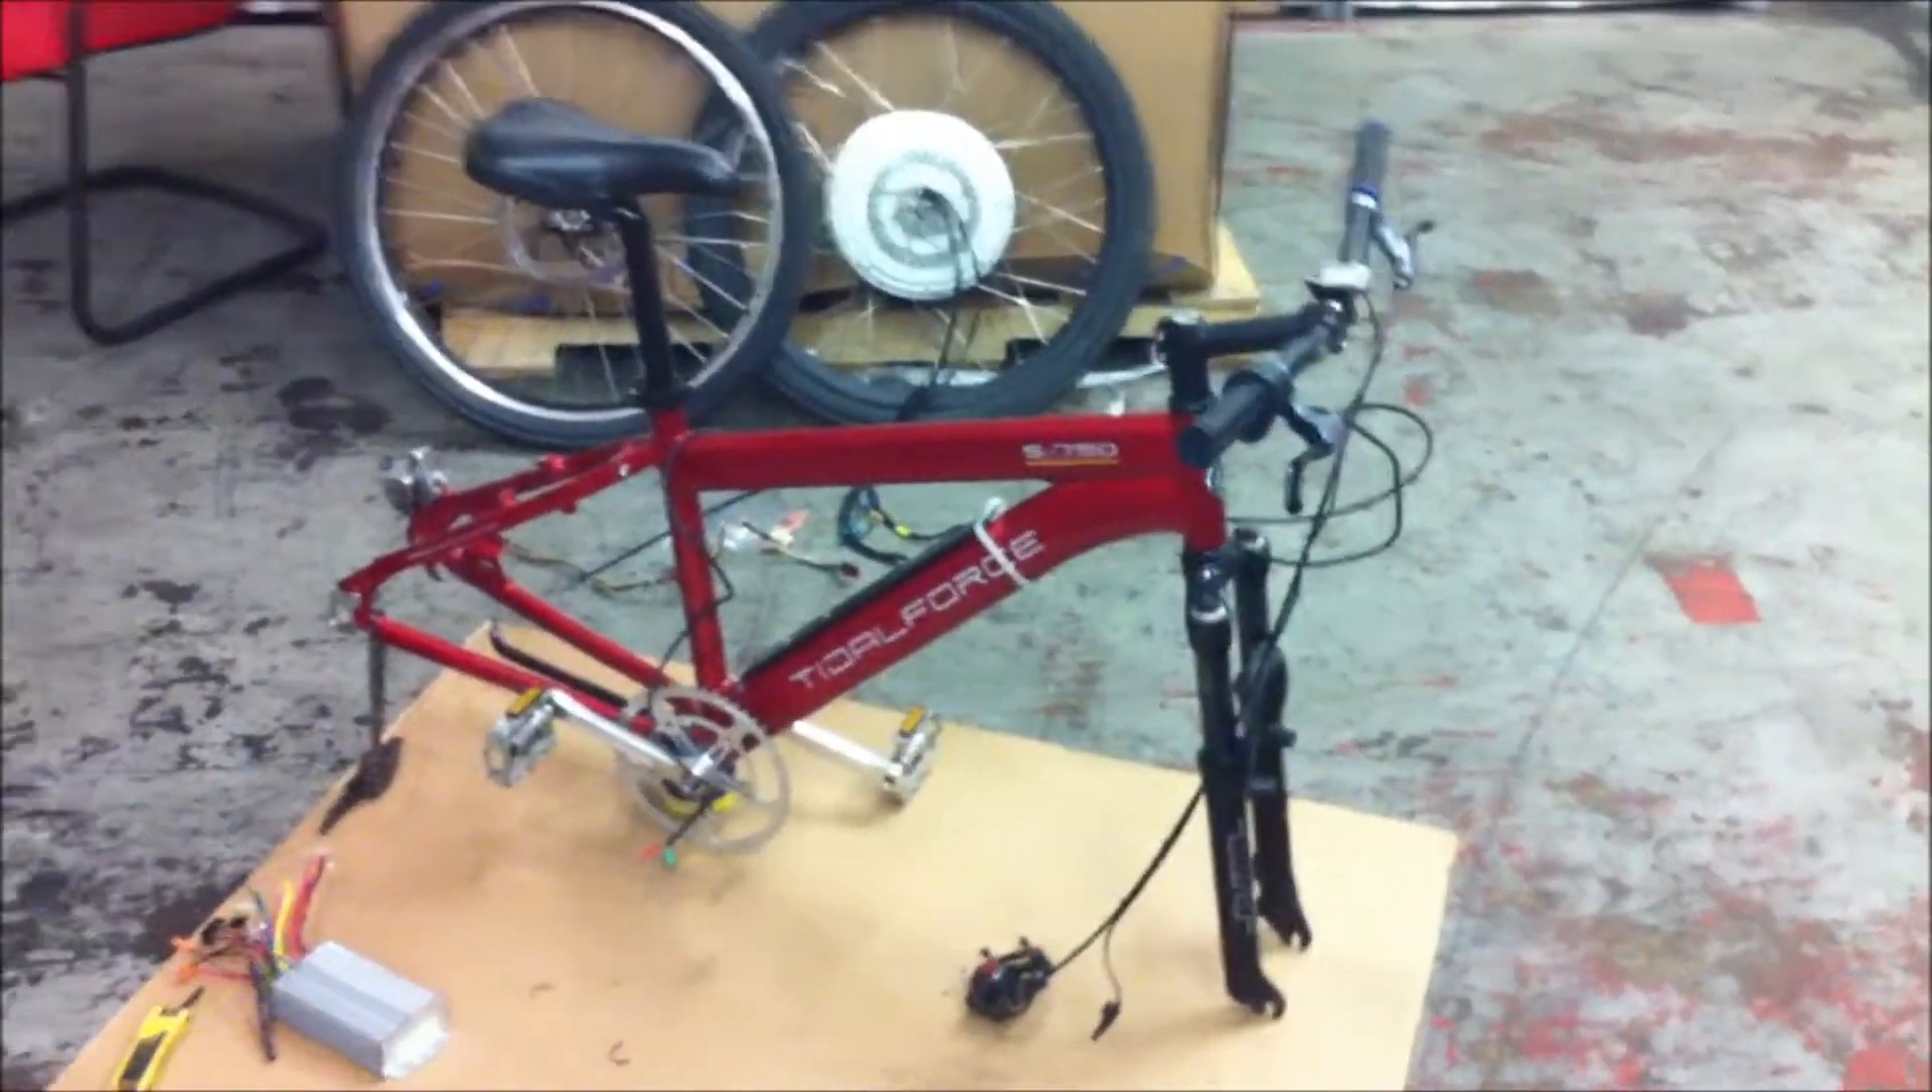I got the wheels off, controller off.